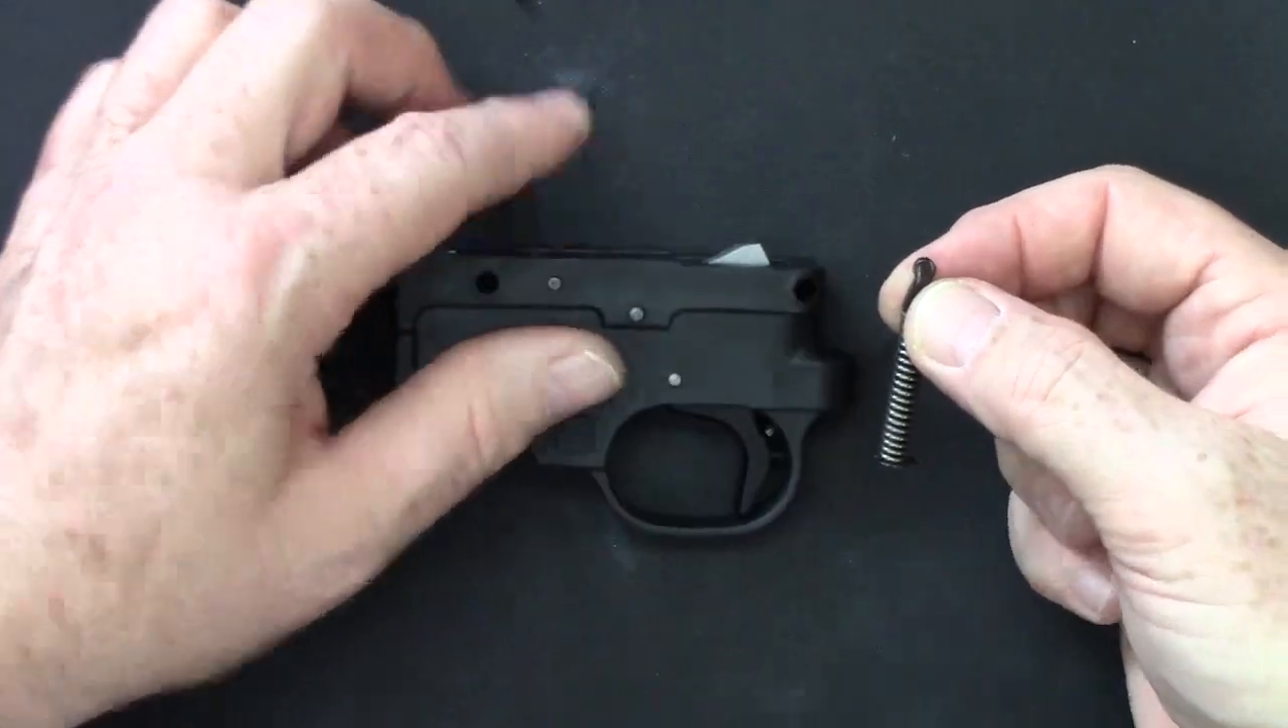Everything is installed, everything is assembled, except now for the hammer strut assembly.